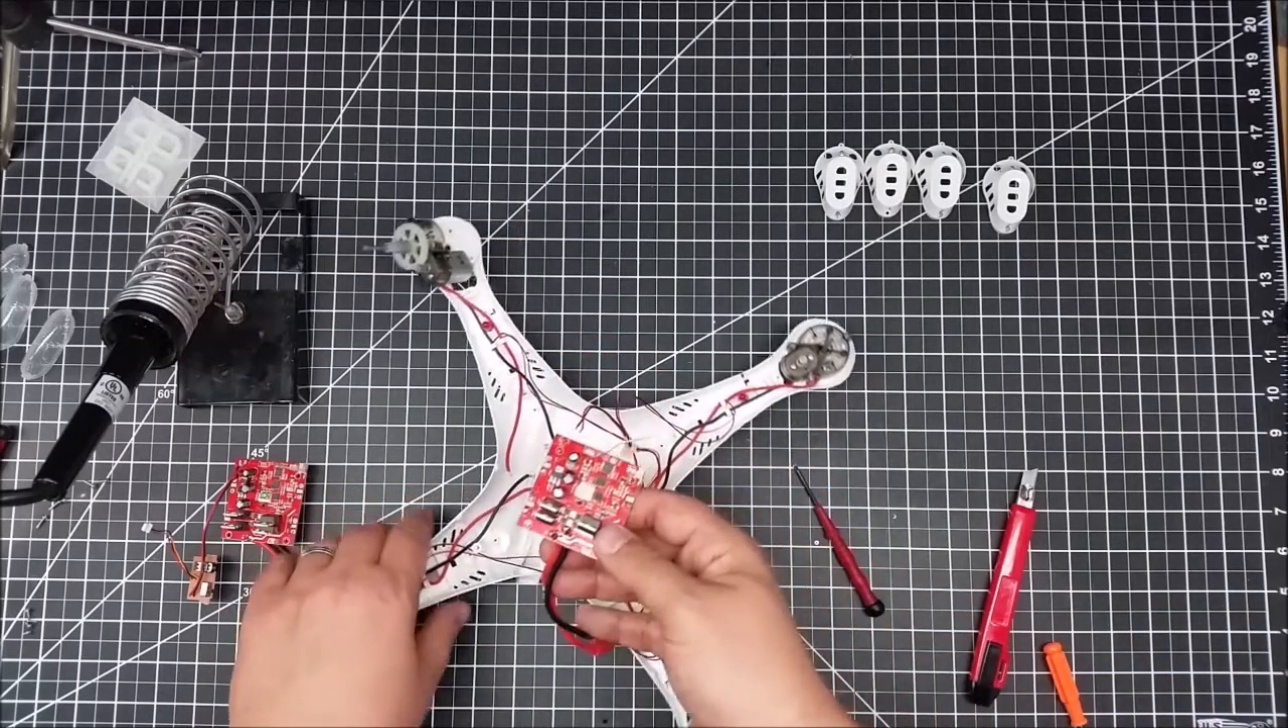Okay, so I've got the board removed.